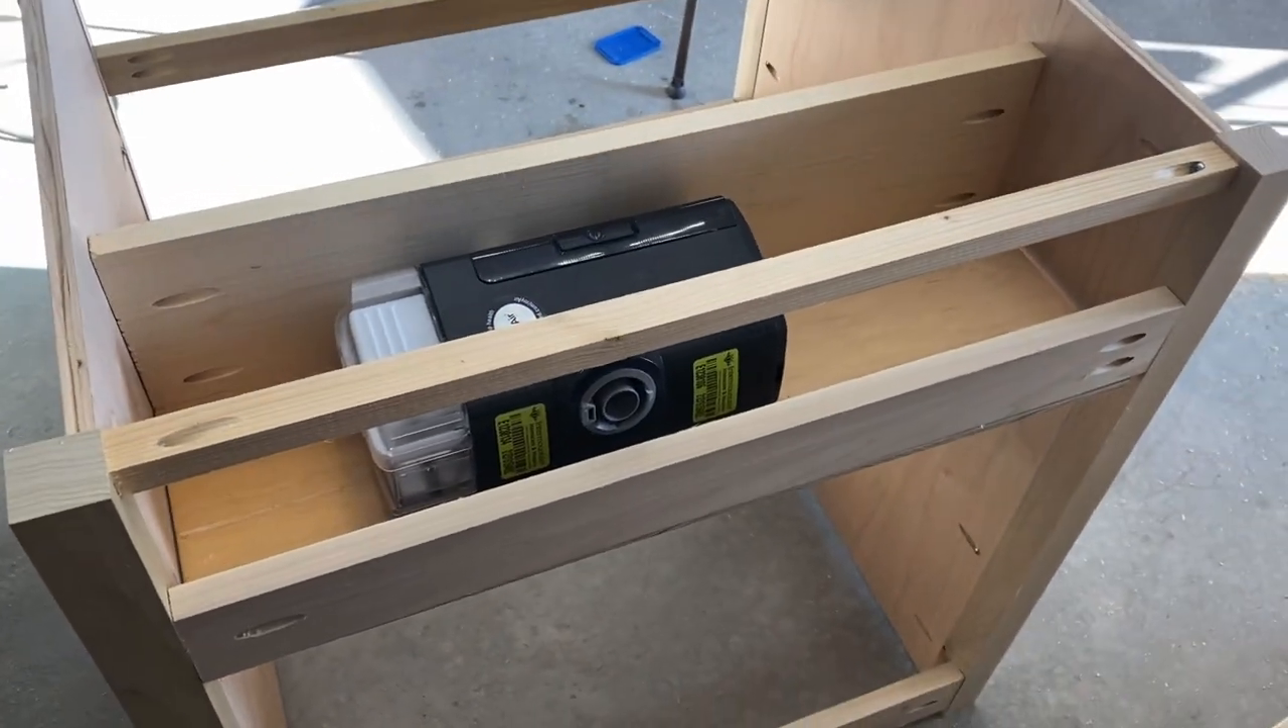Okay, so the CPAP sits down inside there quite nicely.